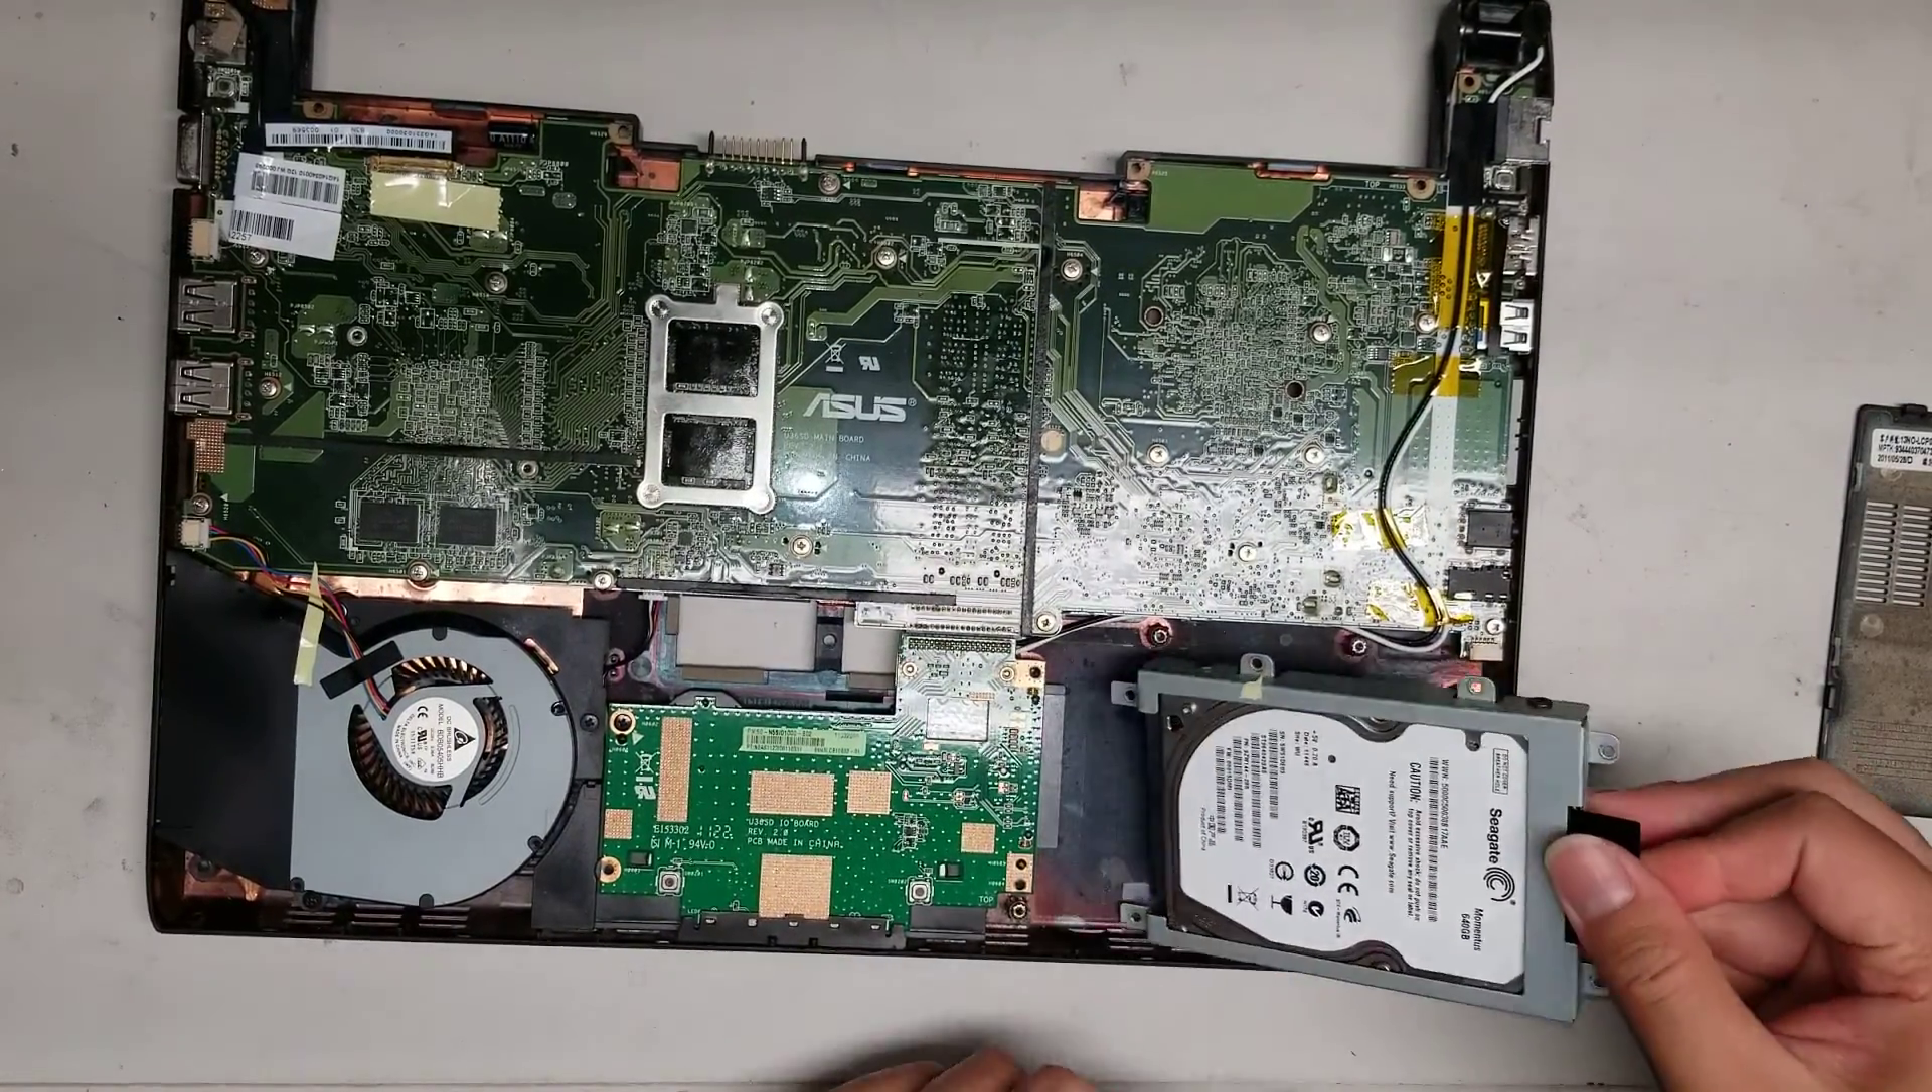So now we've got the hard drive out.